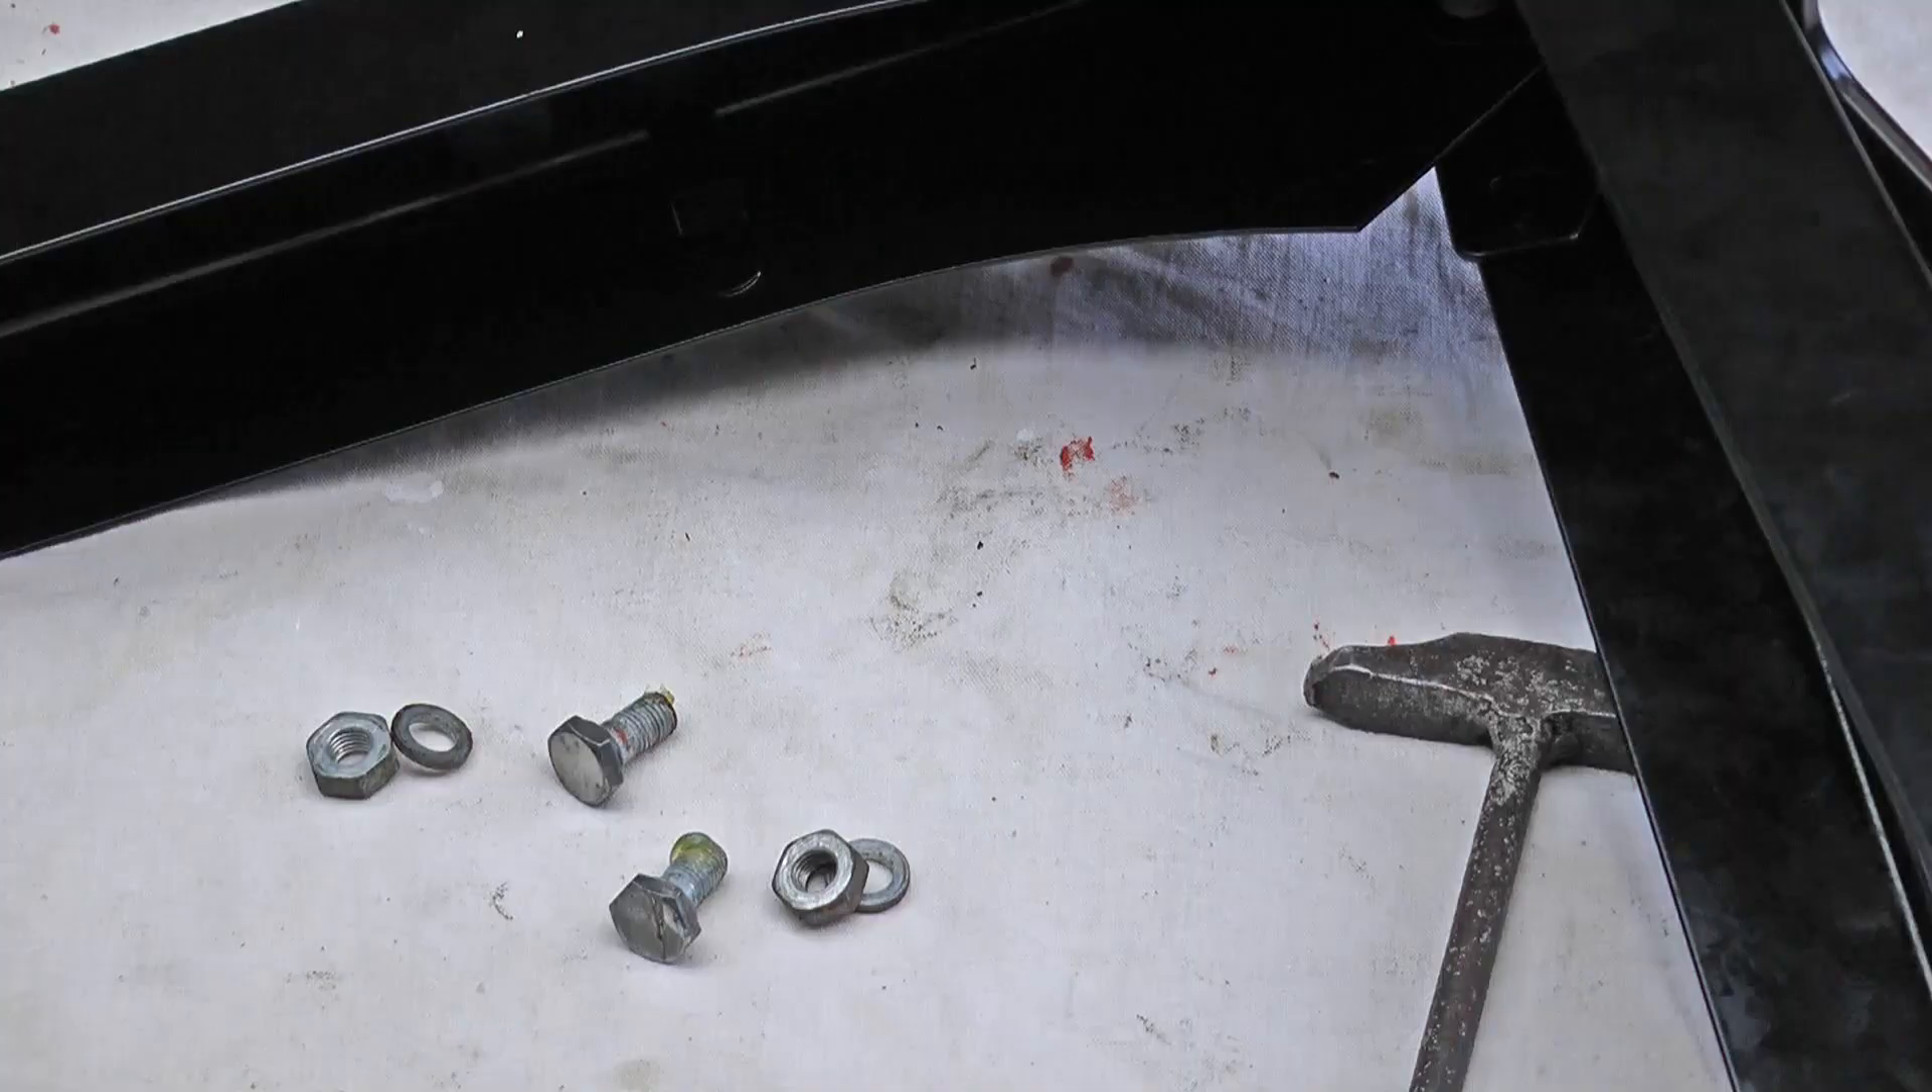Cette première partie est montée. Il nous reste à terminer avec deux vis et deux écrous.